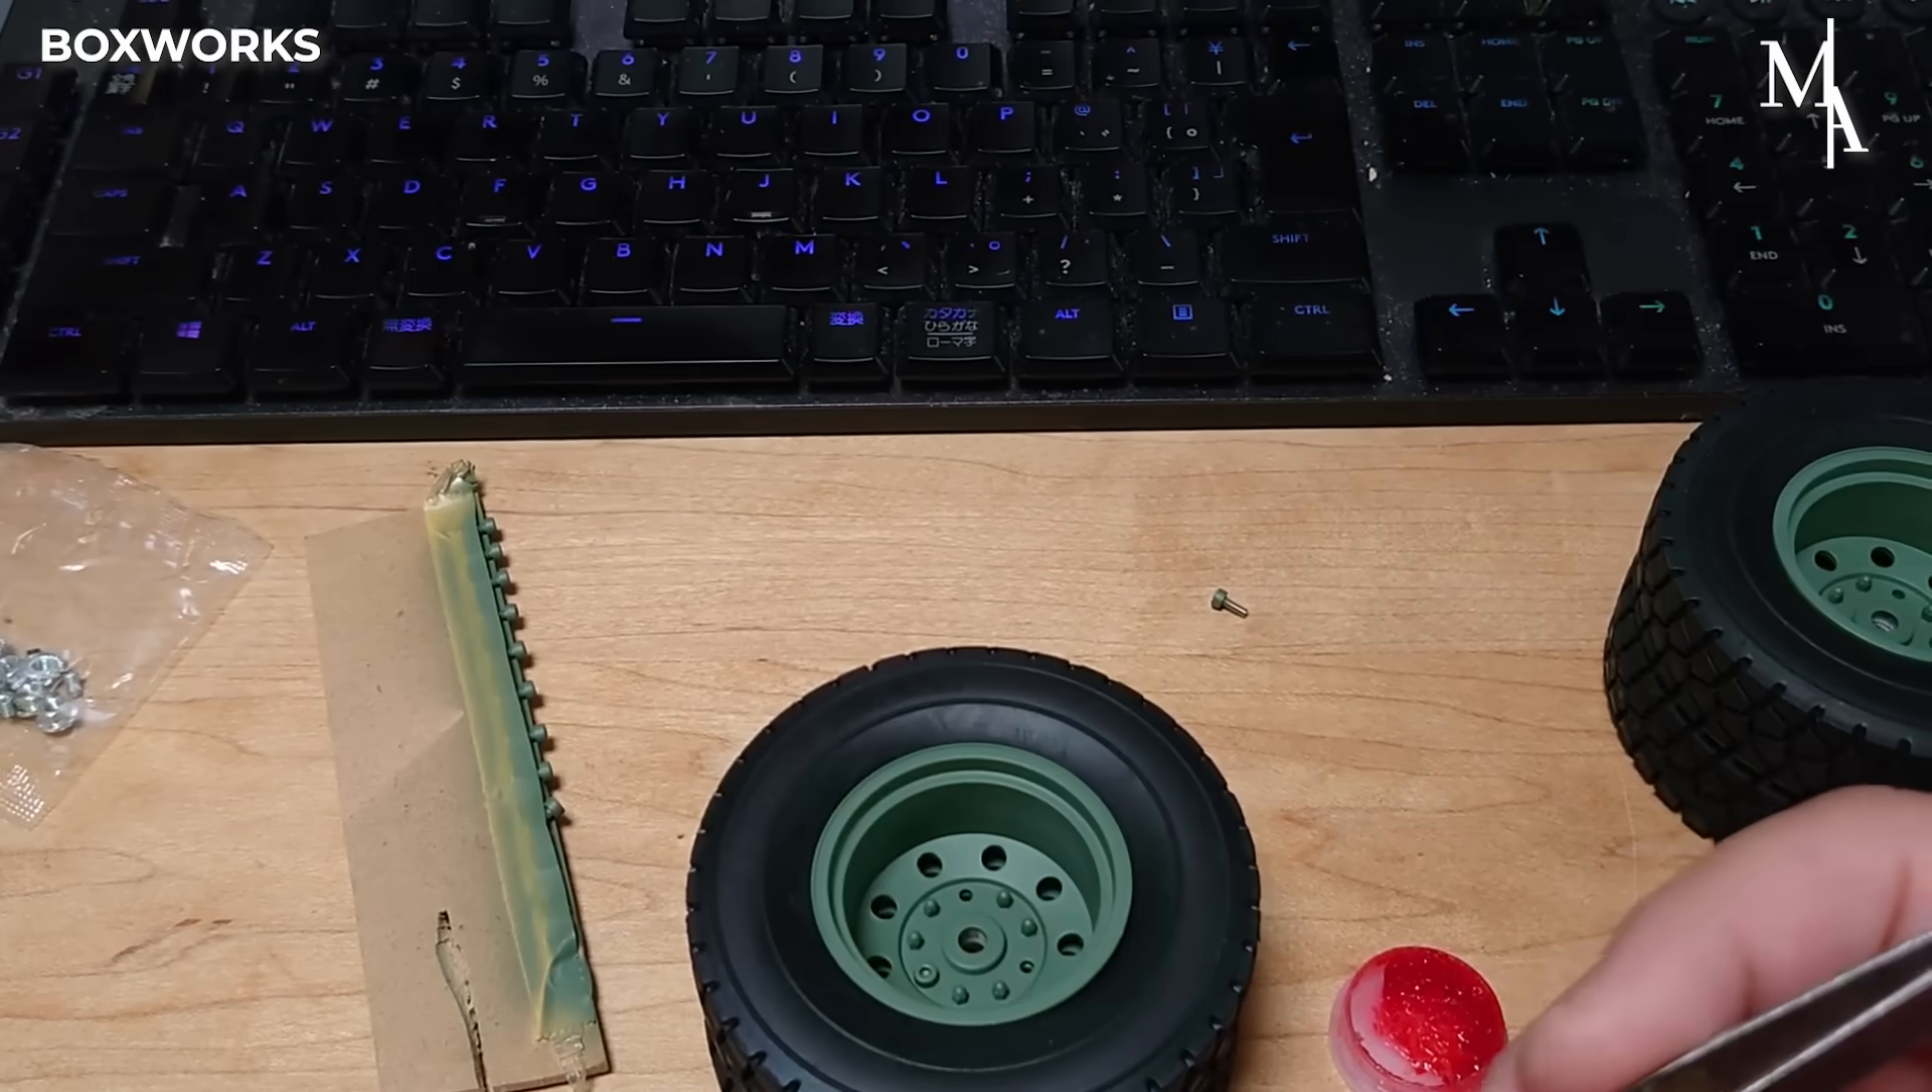The tires are carefully fitted onto the rims, ensuring they sit evenly and snugly, without any twists or gaps.